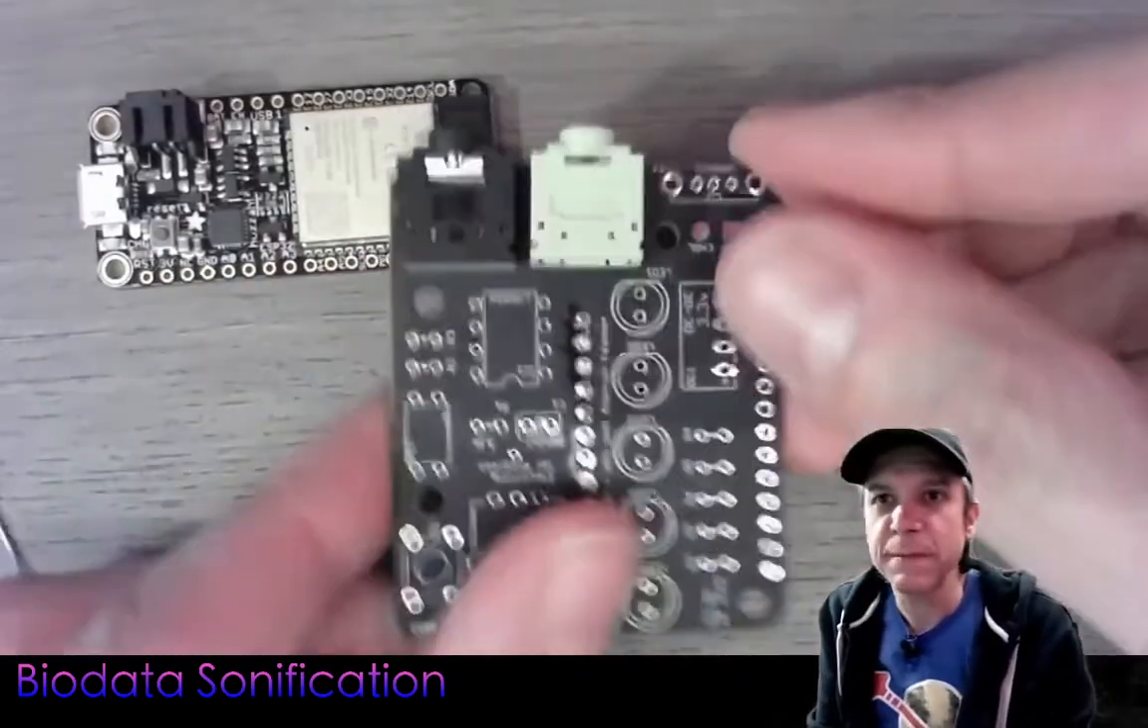So the first two parts are in. Those are the two 3 .5mm jacks.